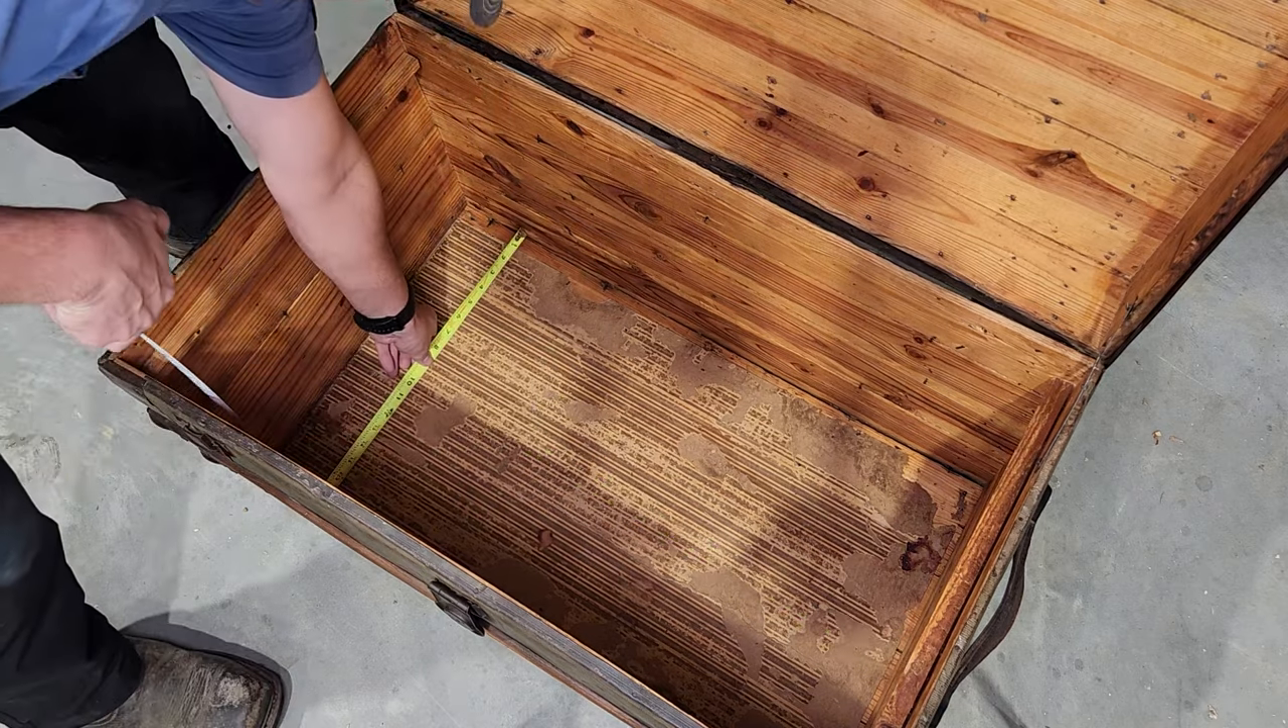You'll notice I haven't taken the paper off the bottom and that's because I'm actually just going to resurface the bottom of this trunk.